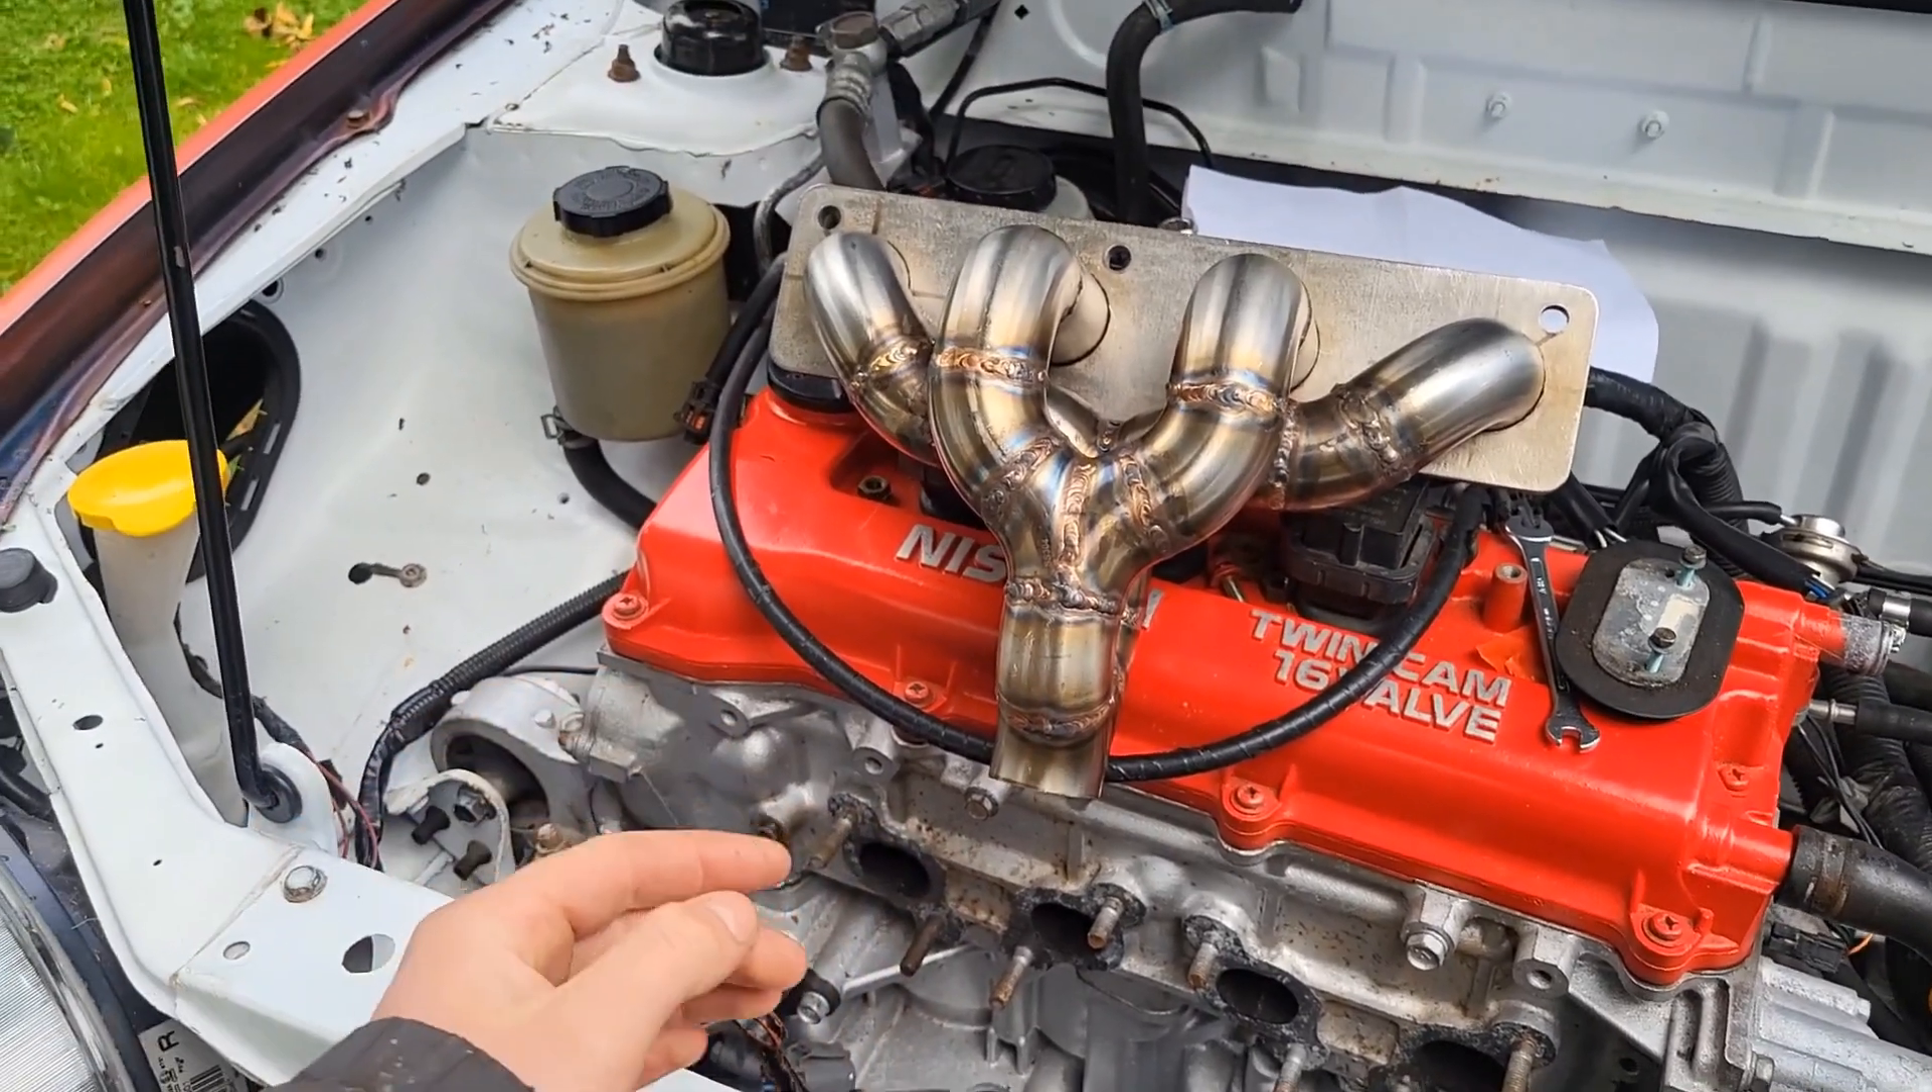Now obviously the manifold isn't finished yet because I still need to add a small extension at the bottom that's going to go into a flange and that's going to connect to the turbo.